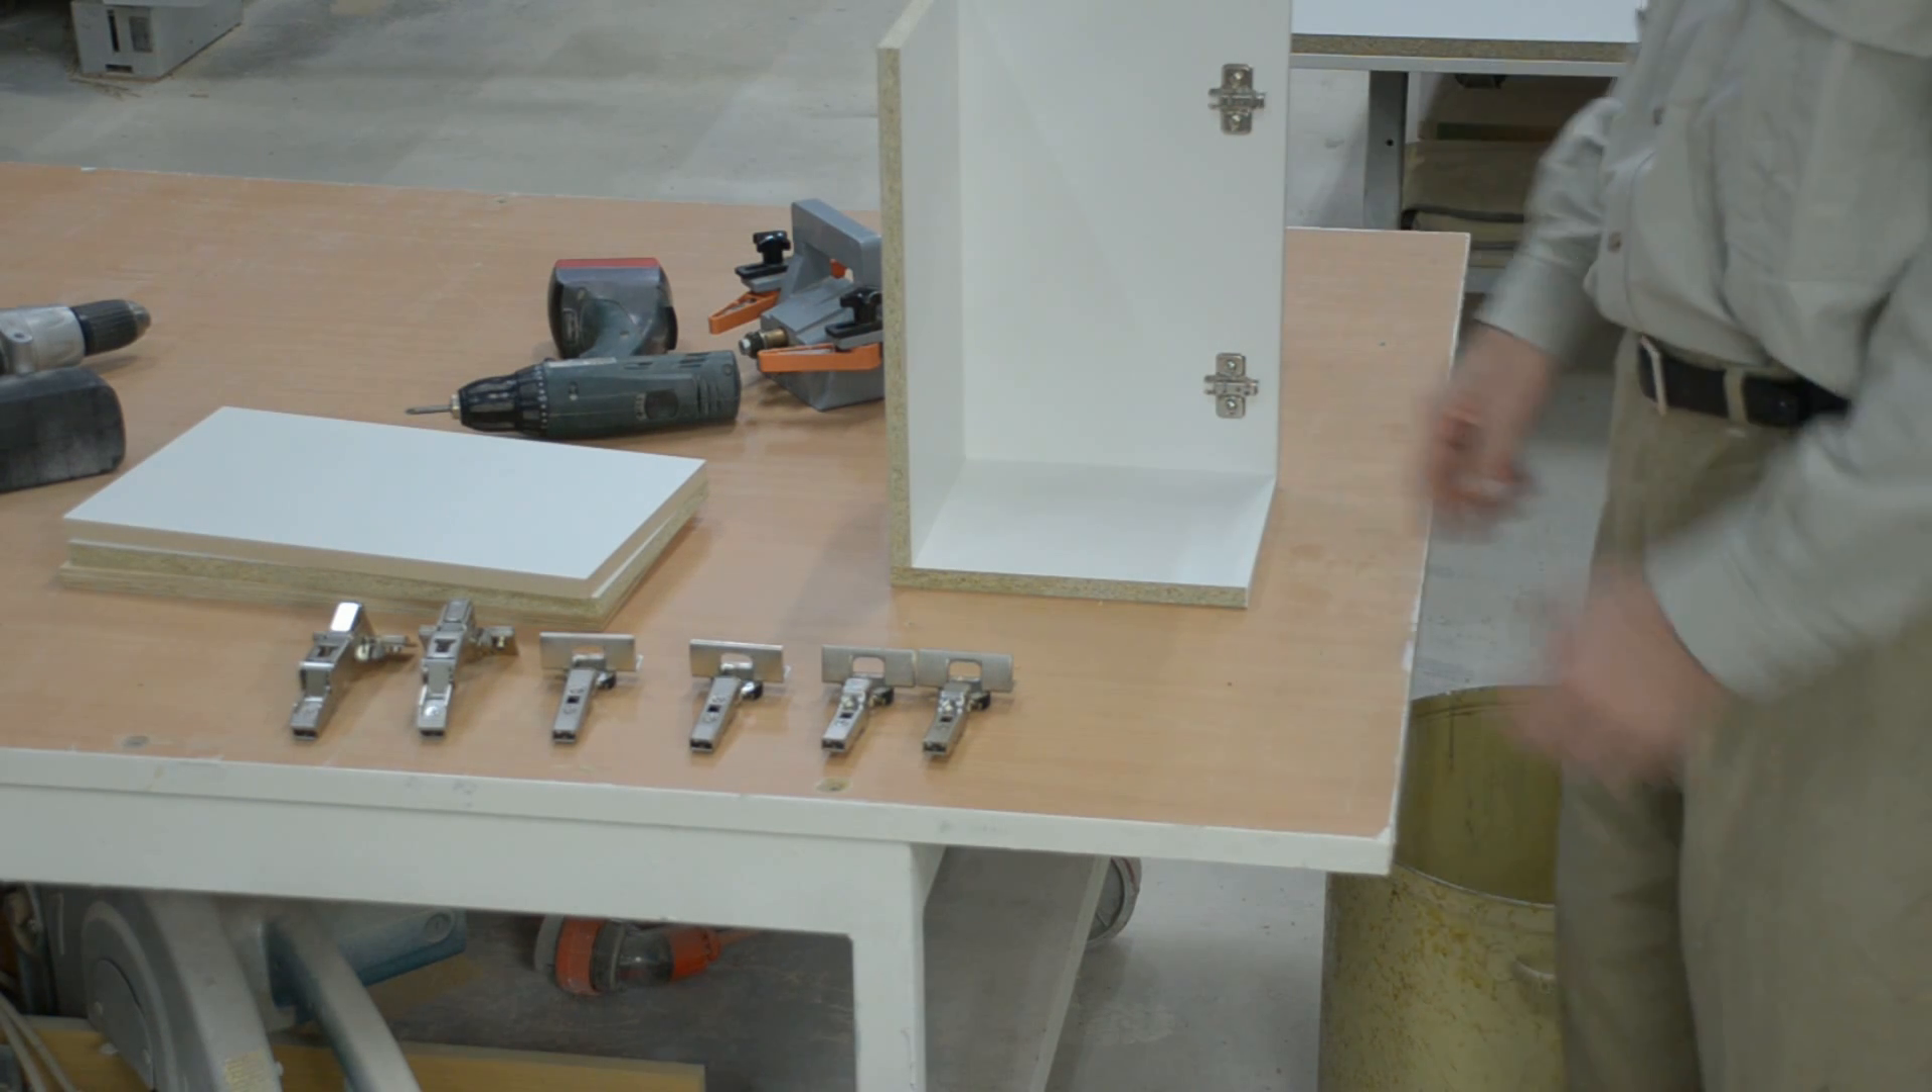I've got a pair of zero mounting plates, already mounted to the cabinet.